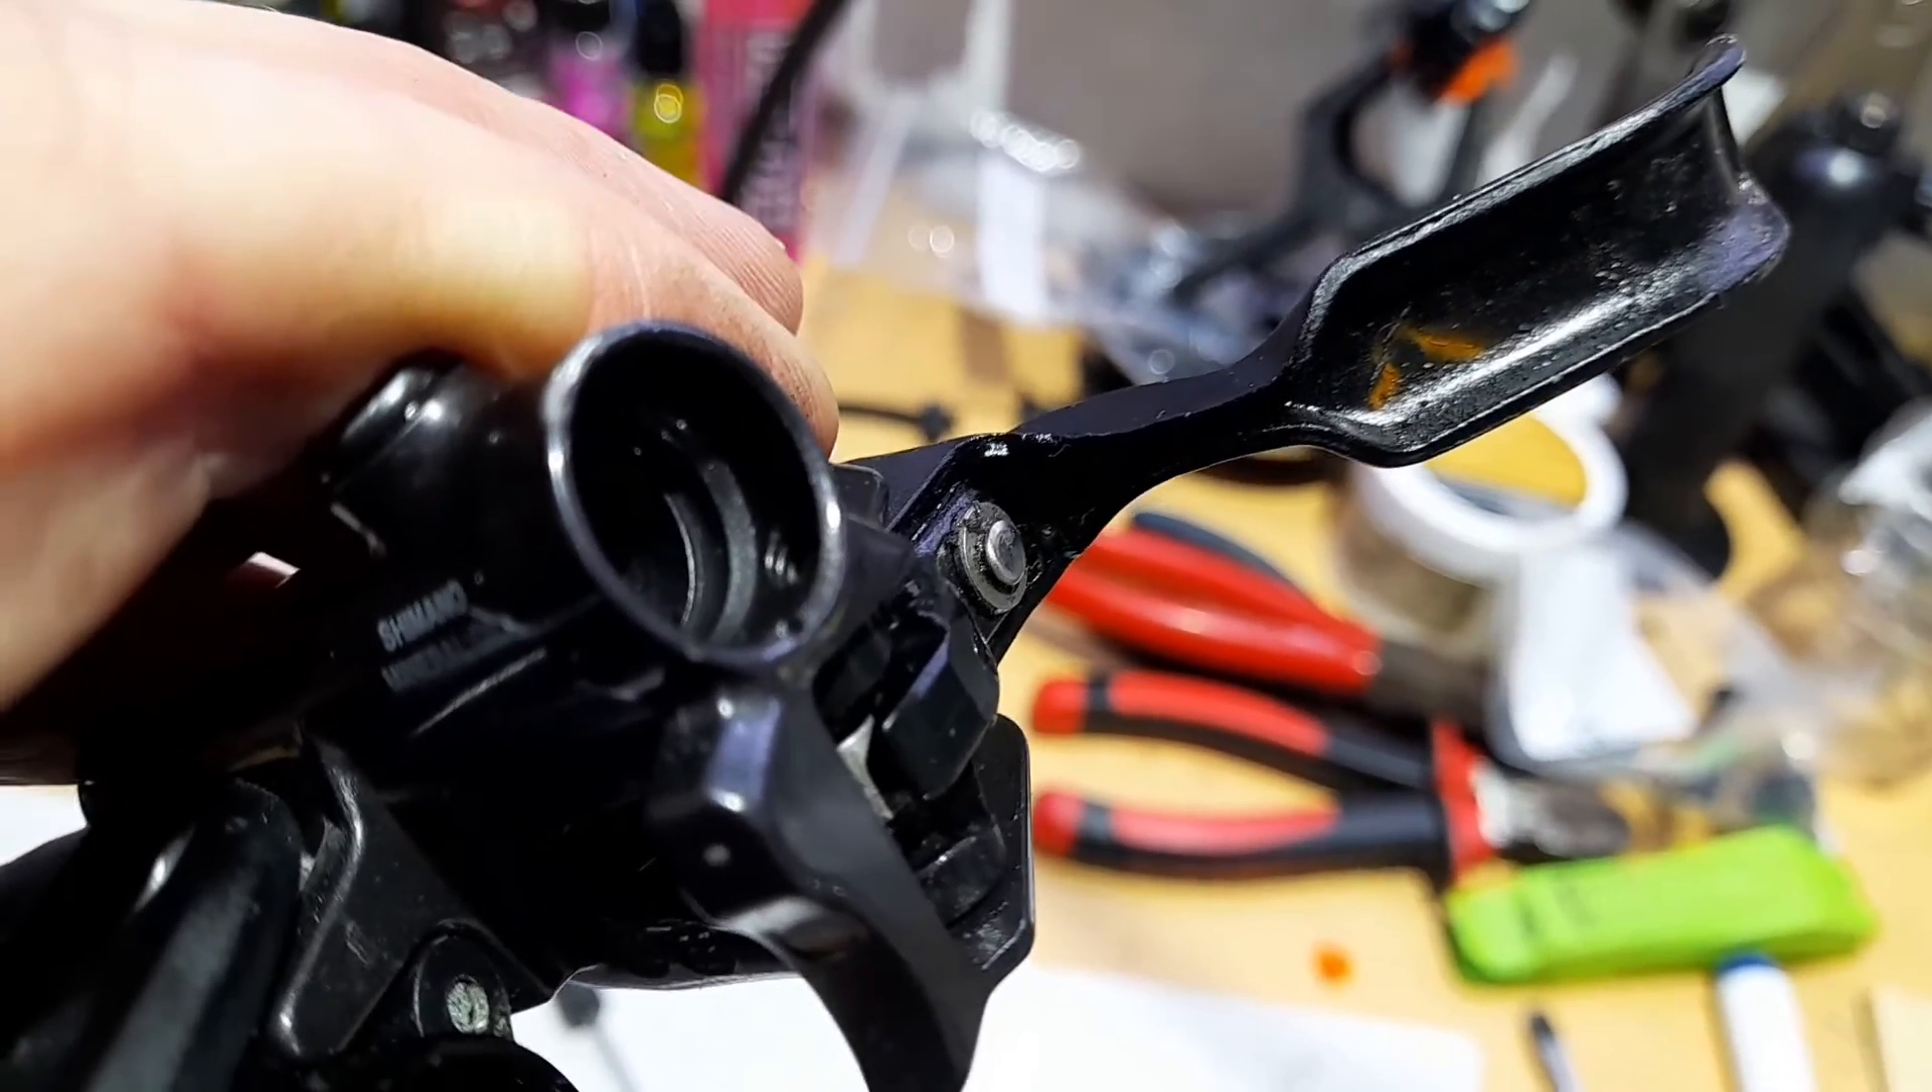But that's the the end cap gone from the master cylinder and you can actually see if it's not too blurry the thread heading towards the lever there from the grub screw.